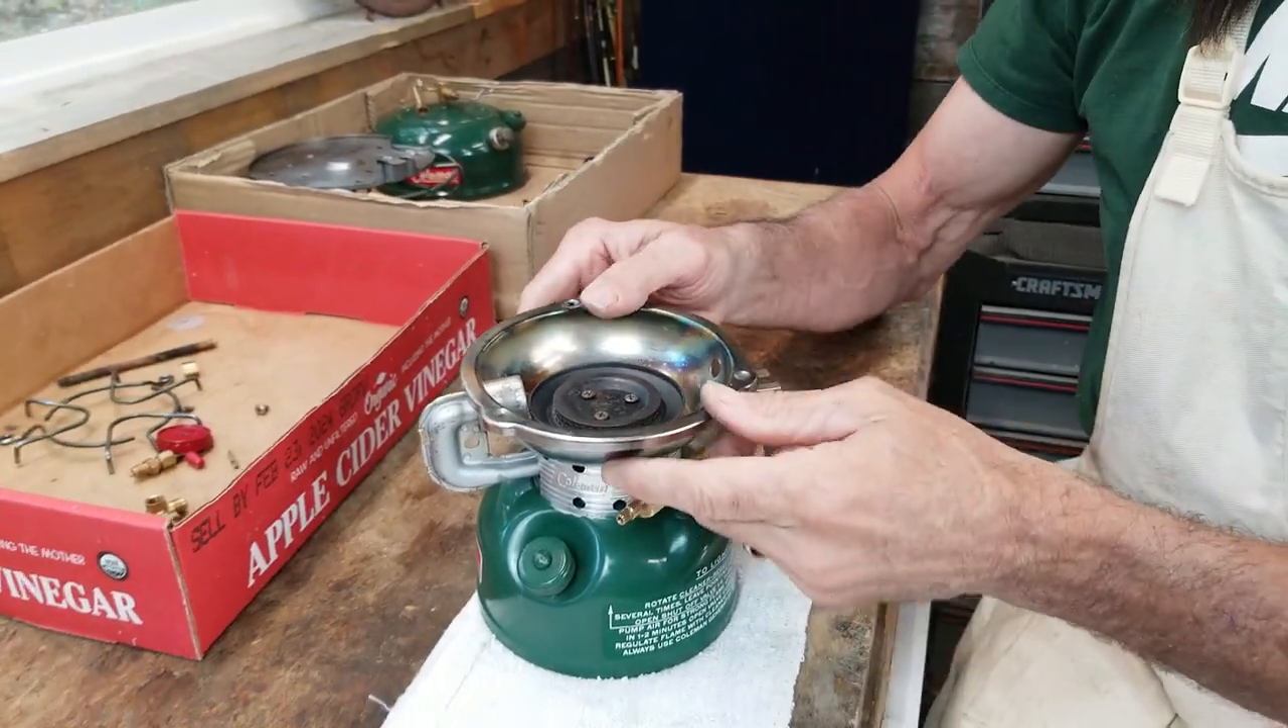Okay now our burner is completely back together.